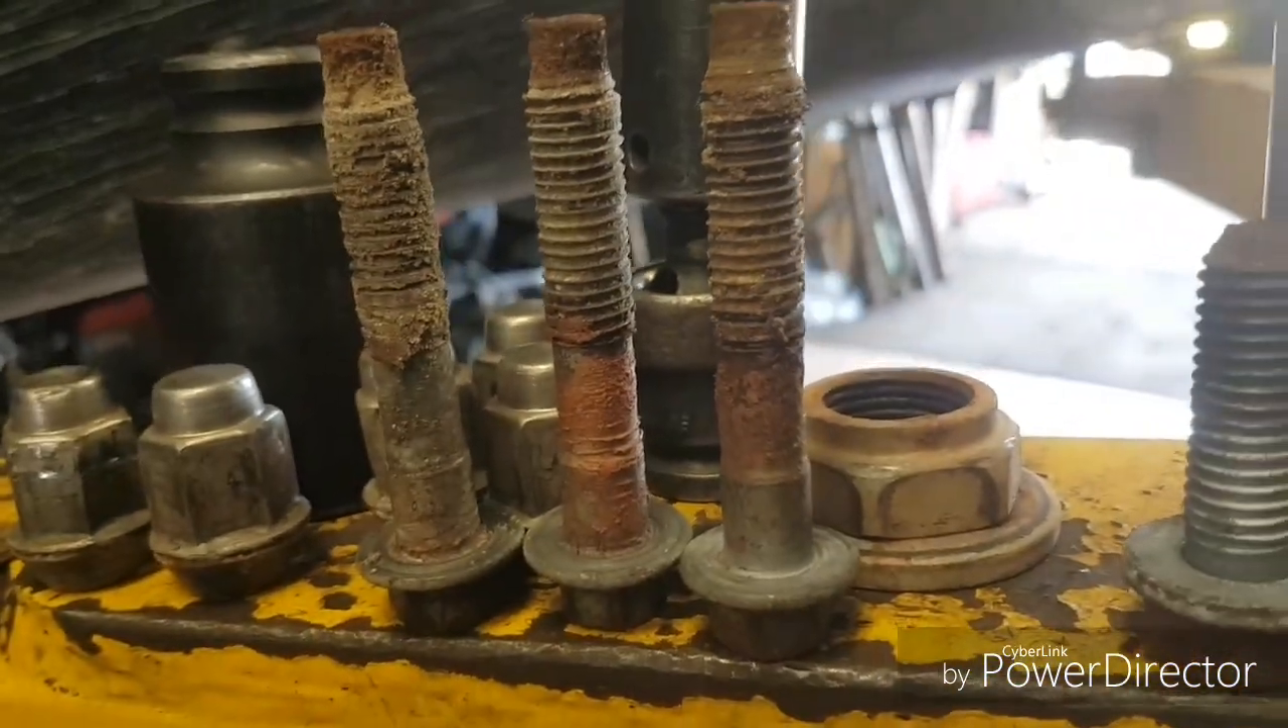Got the bolts out. See the threads?